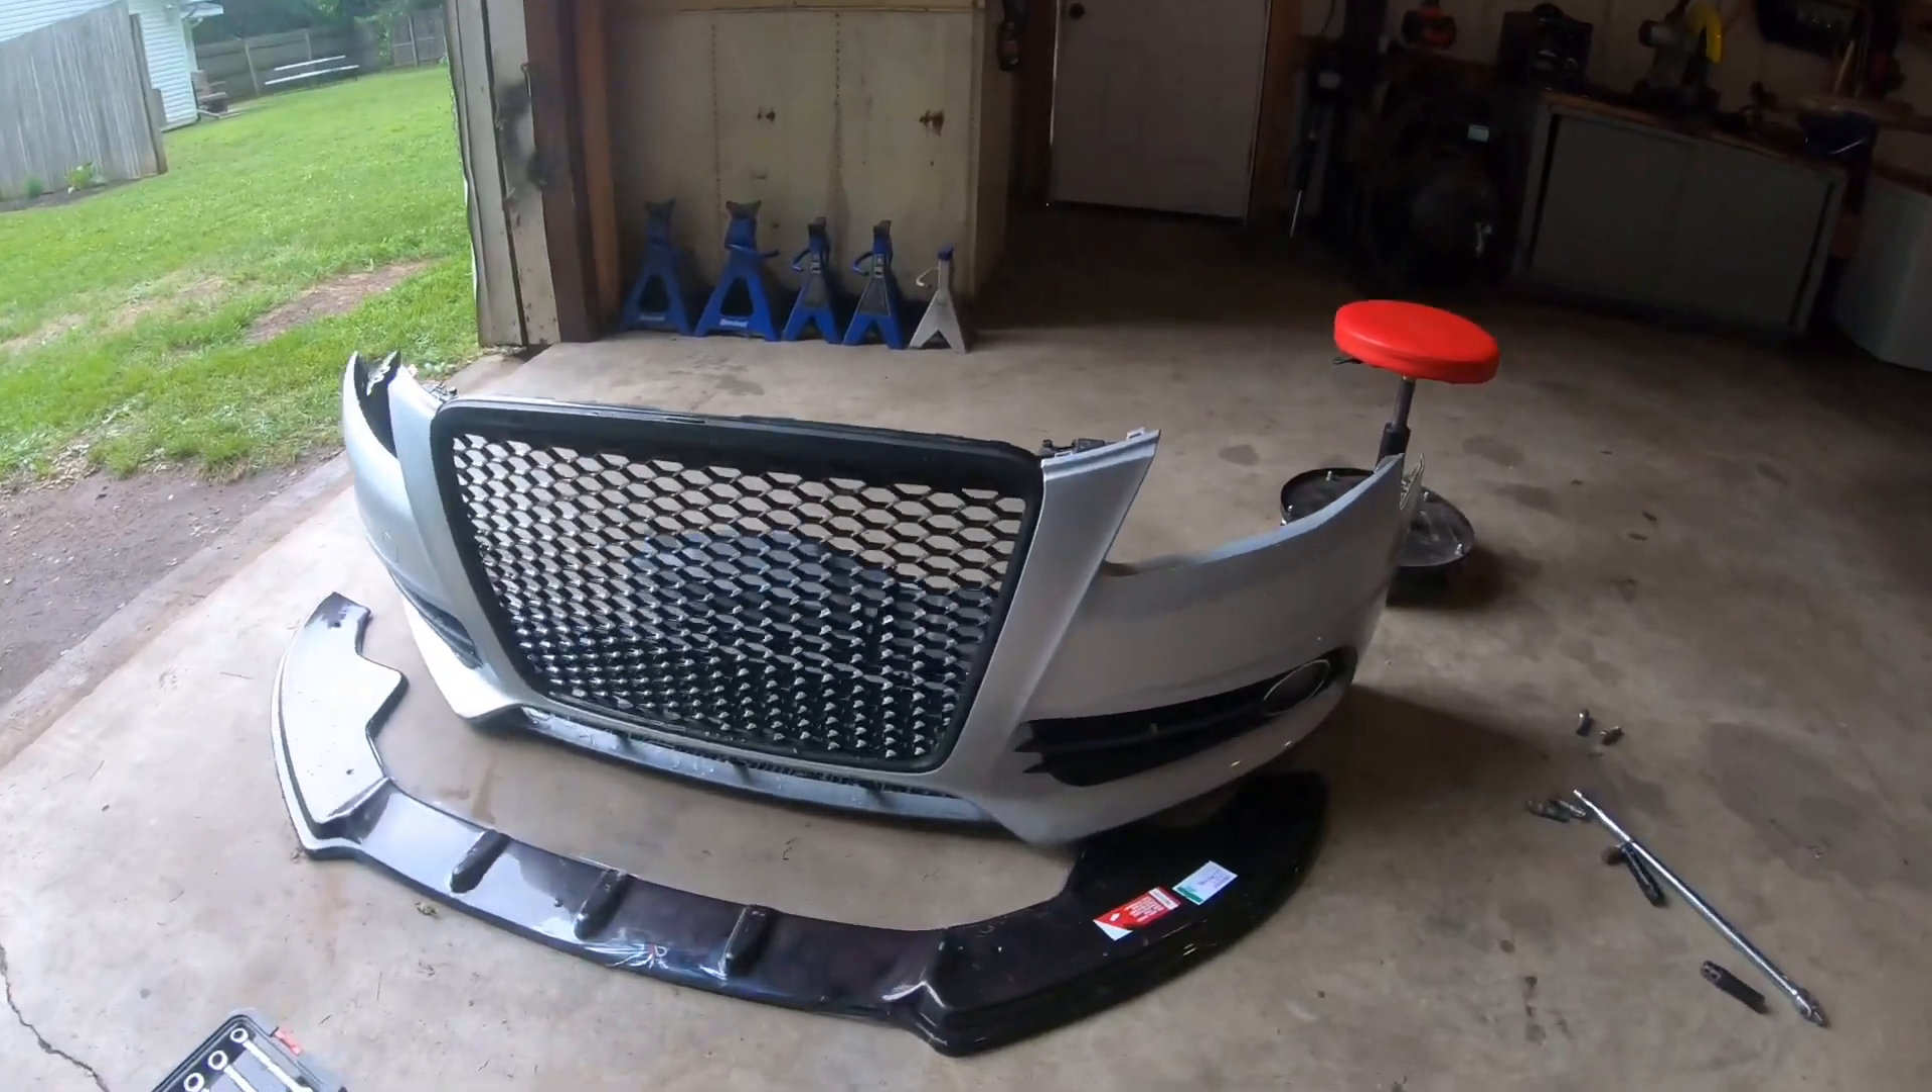All right so I got the bumper off and here's the splitter.